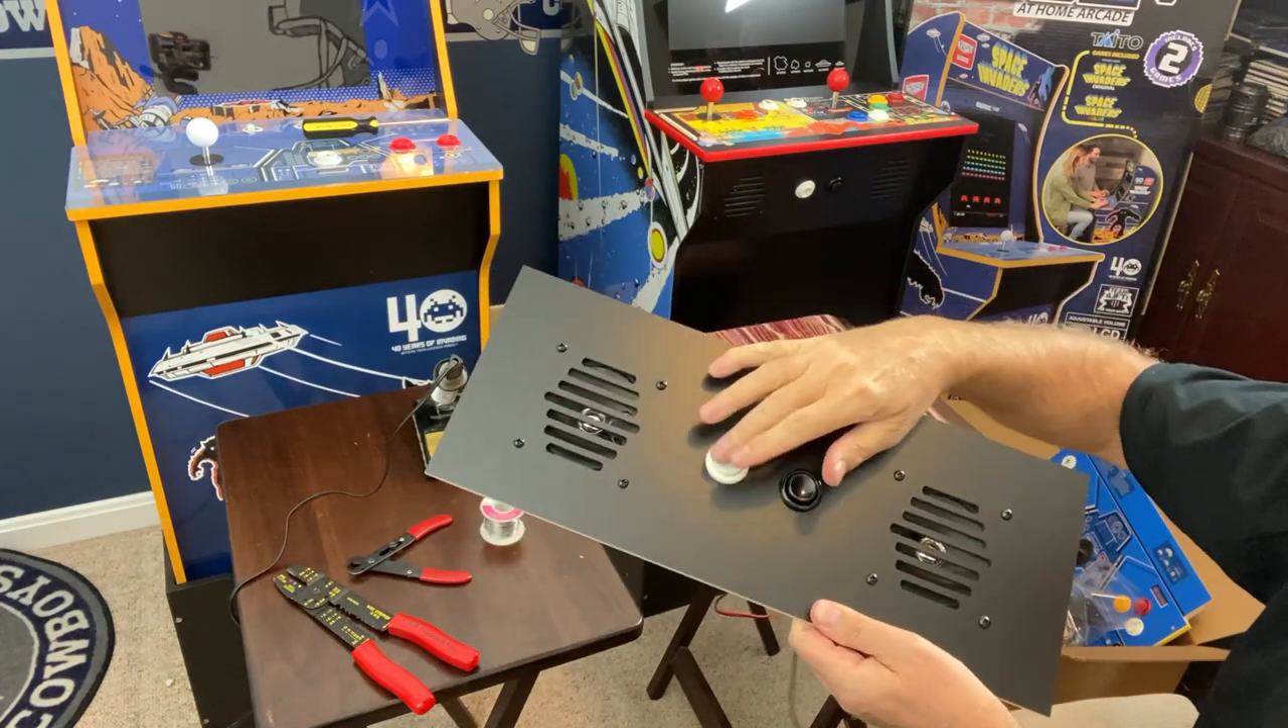I've finished building the speaker panel assembly it's called the J Panel so I've got the two buttons installed.